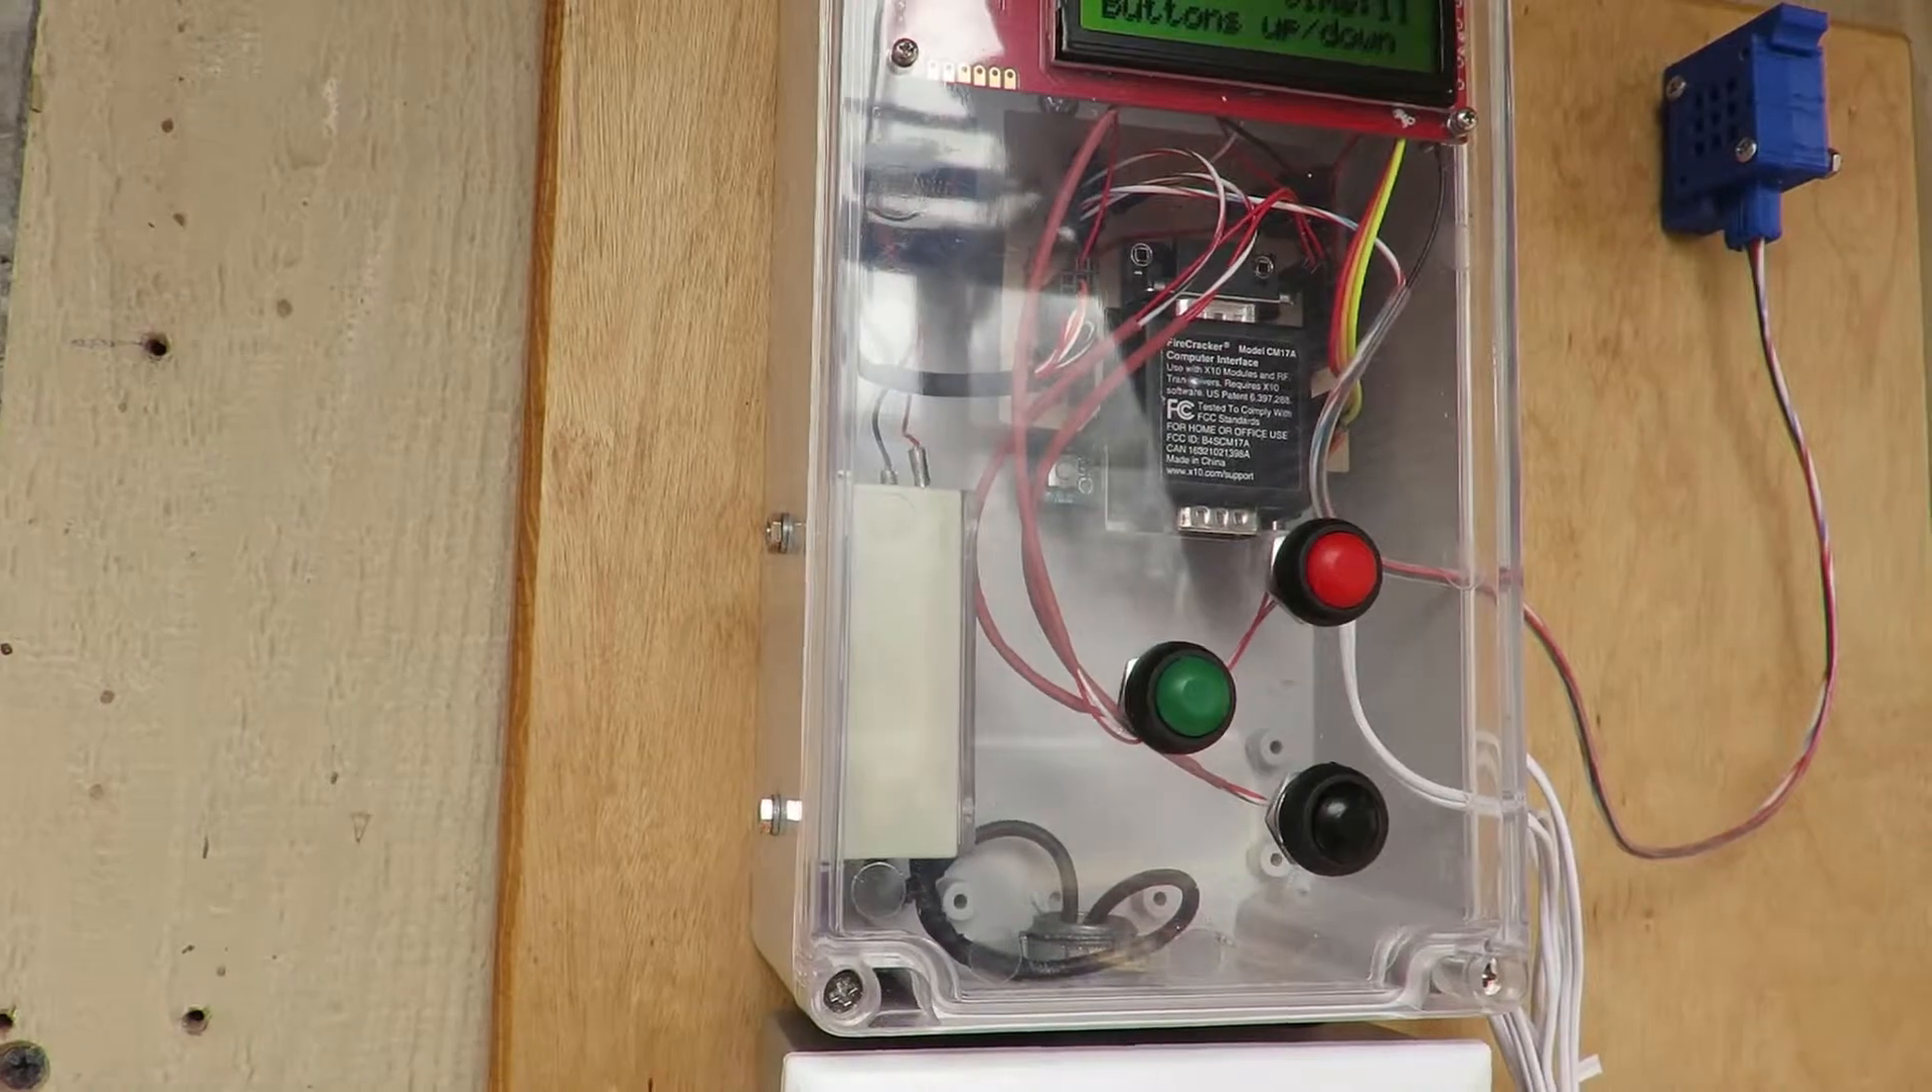And this is the controller all put together. There's only three switches.